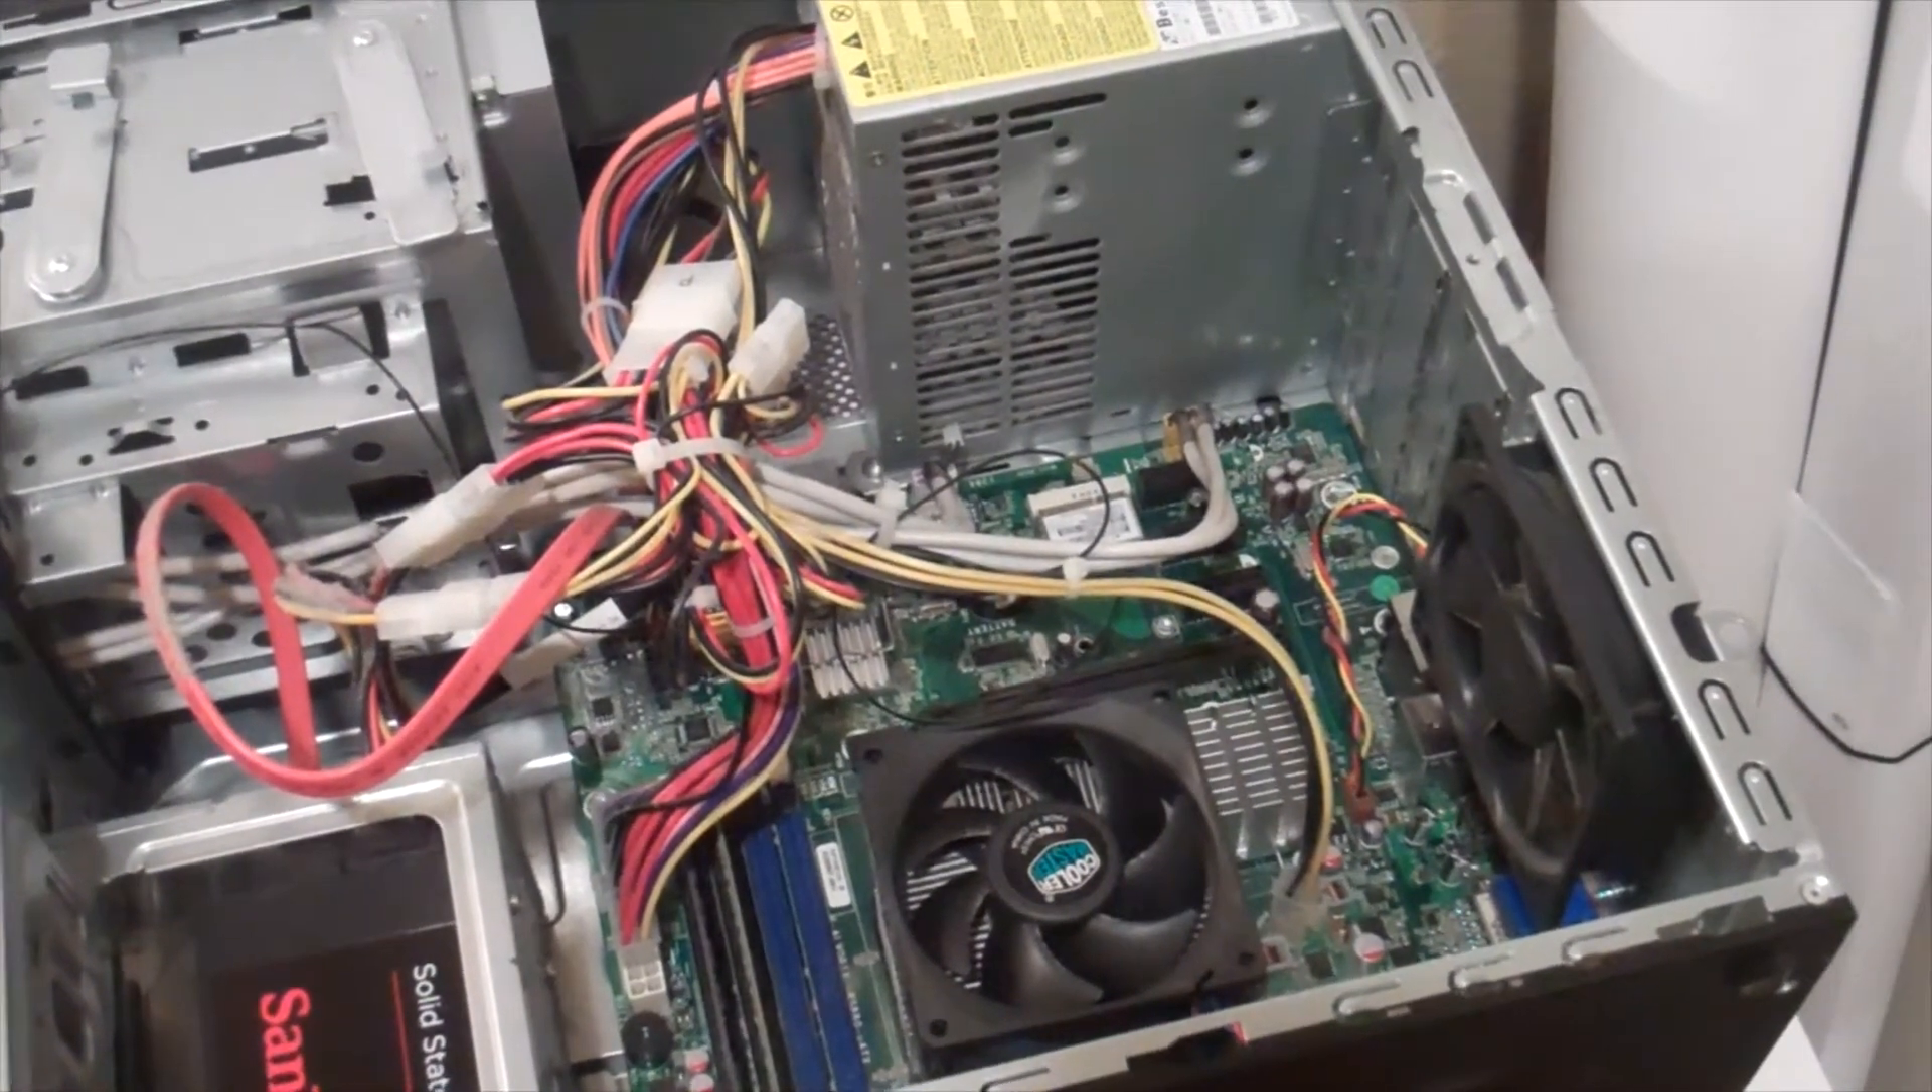All right everybody got the cover off and as you can see it's actually pretty clean in here.